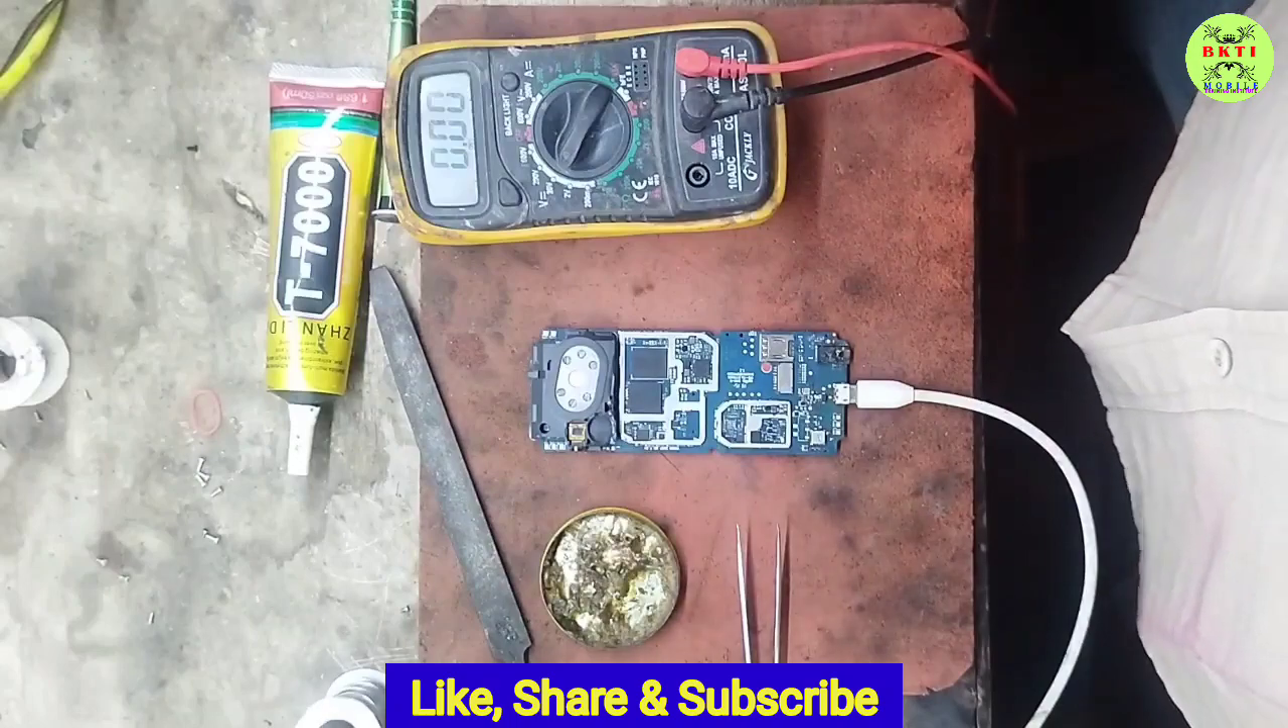तो हमने charger लगा दिया है अब हम चेक करते हैं।